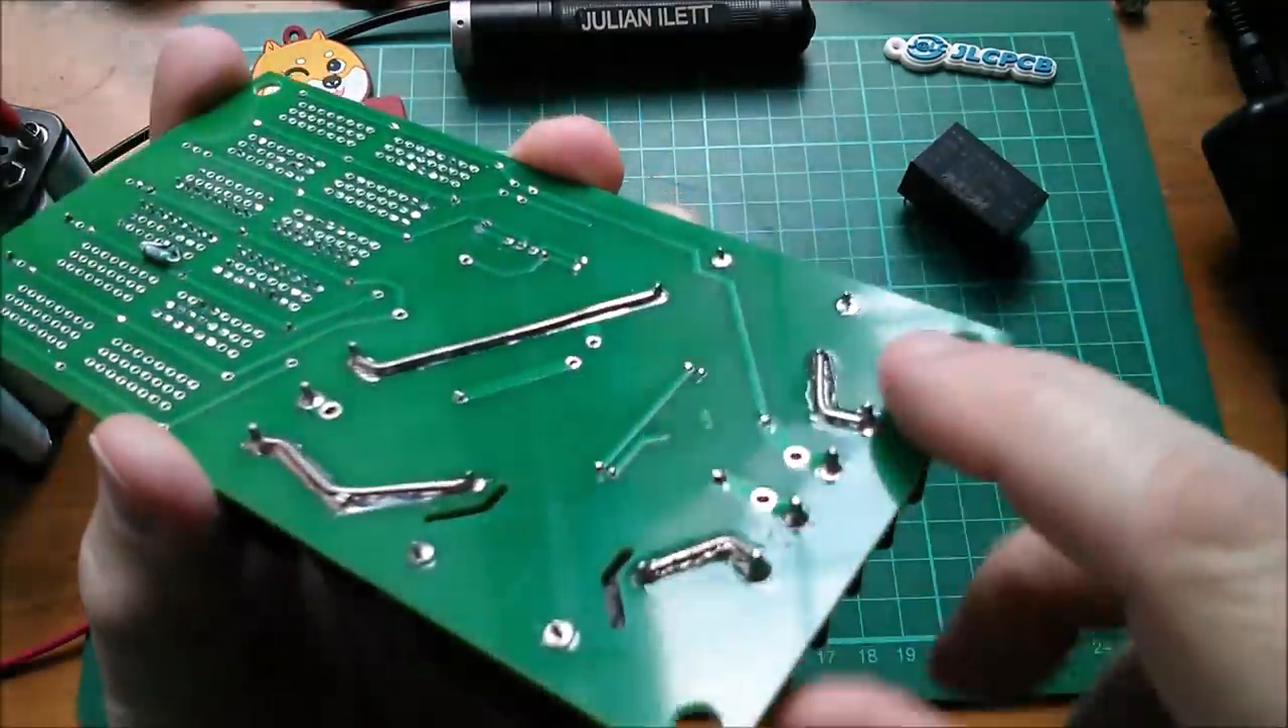Here are my high current tracks i've soldered uh the thick tin copper wire onto these uh traces.